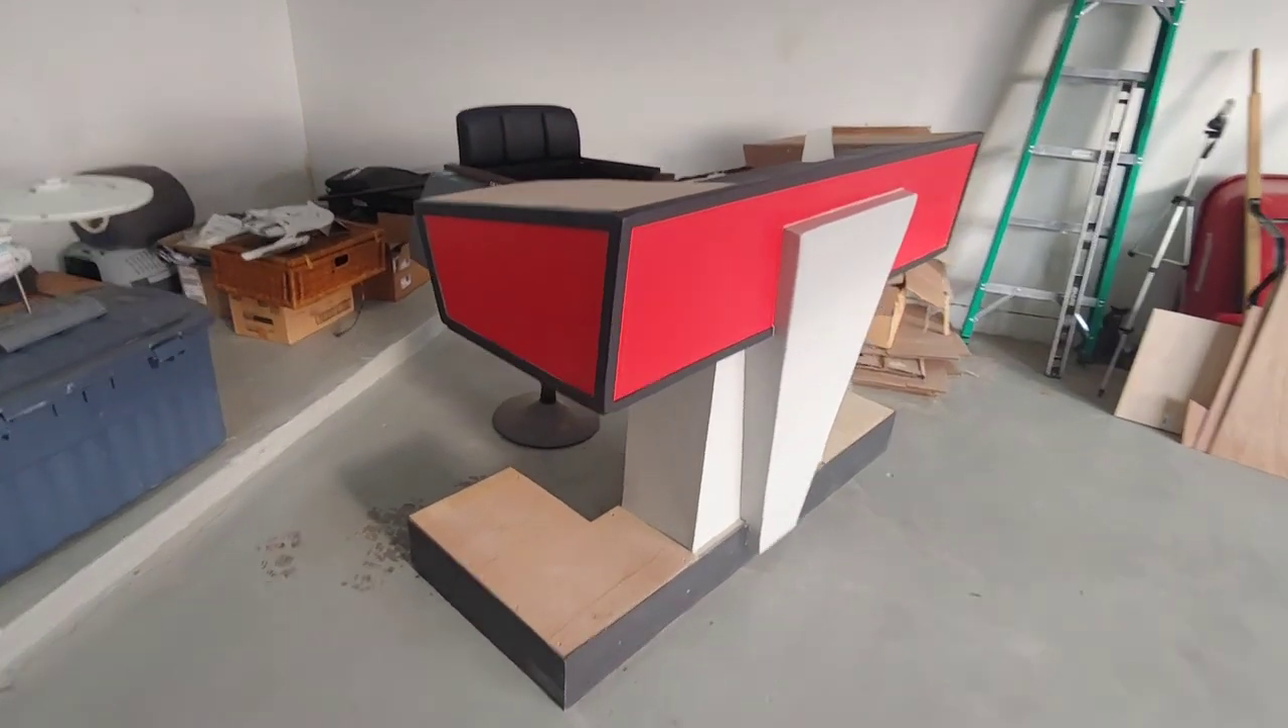I've uh got a lot of paneling done i've gotten all my trim work pretty much done.